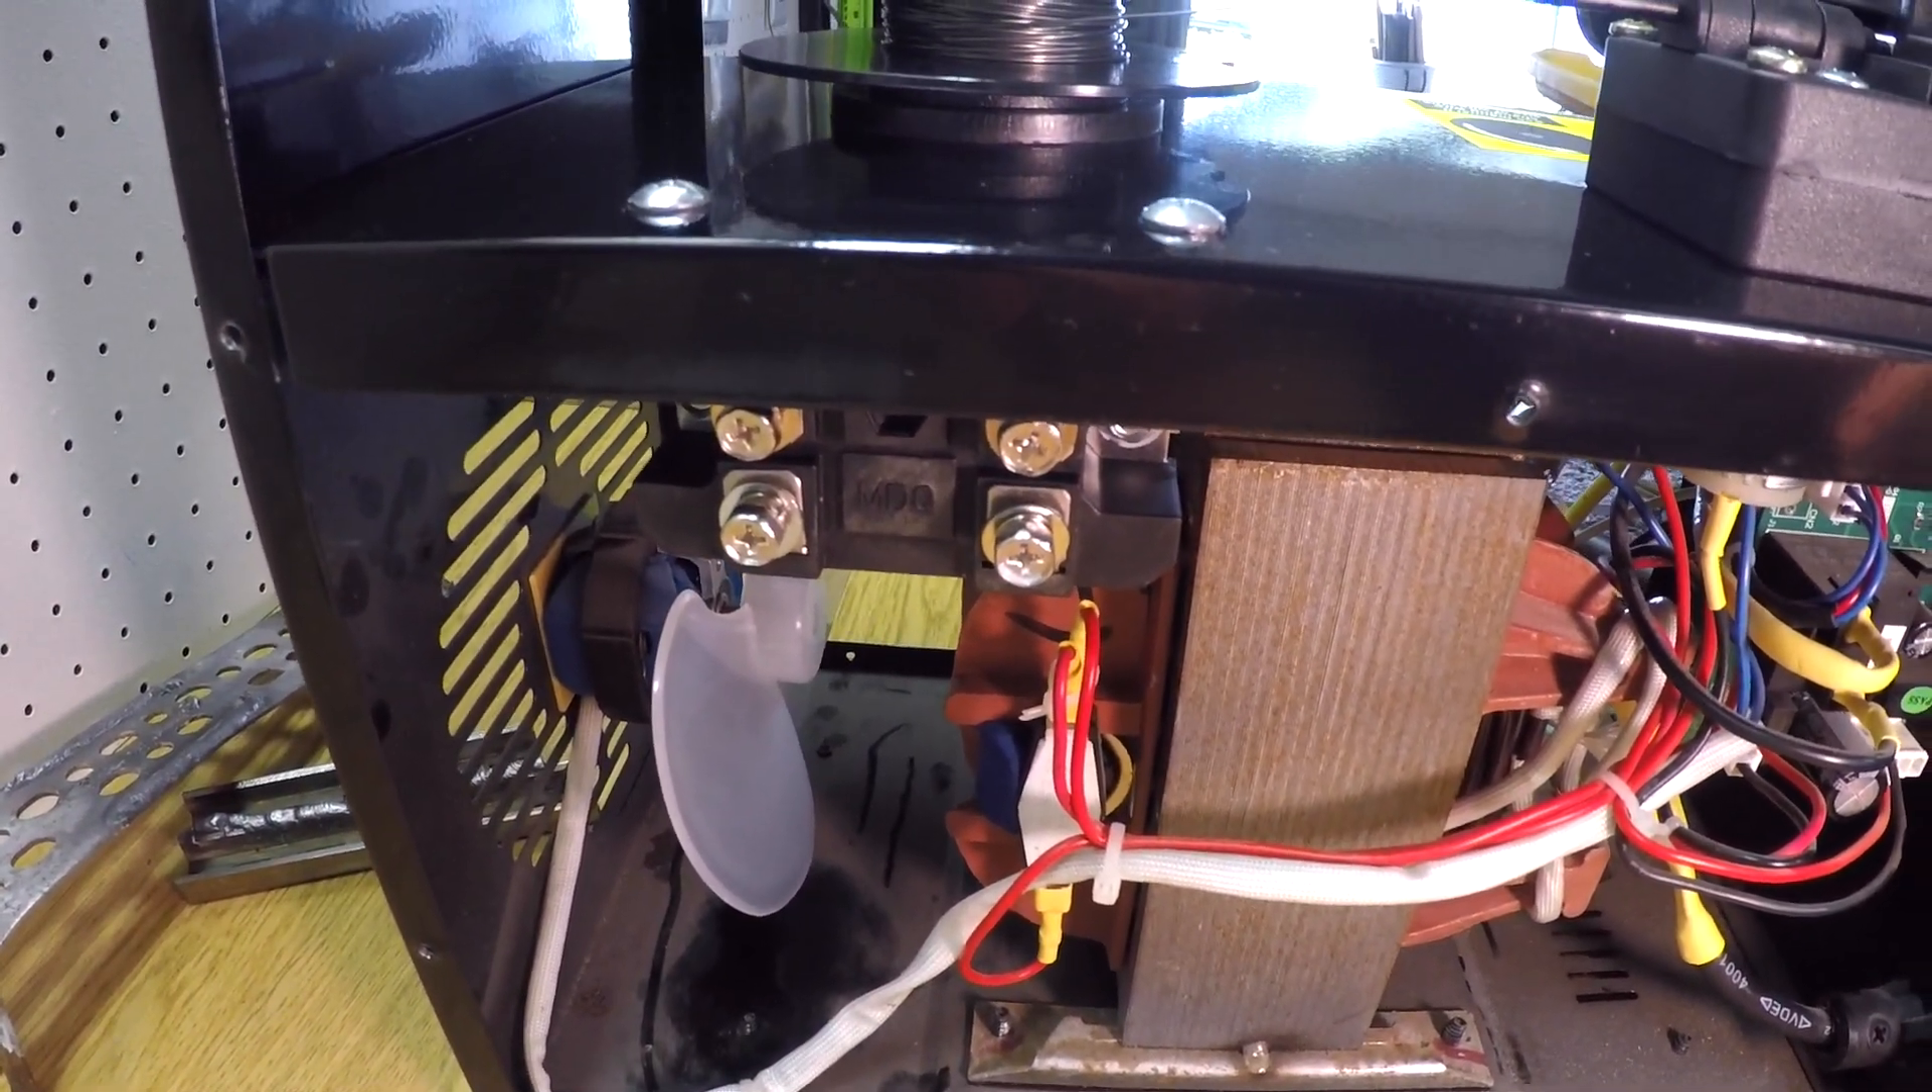And I just have two pan head screws in the top.